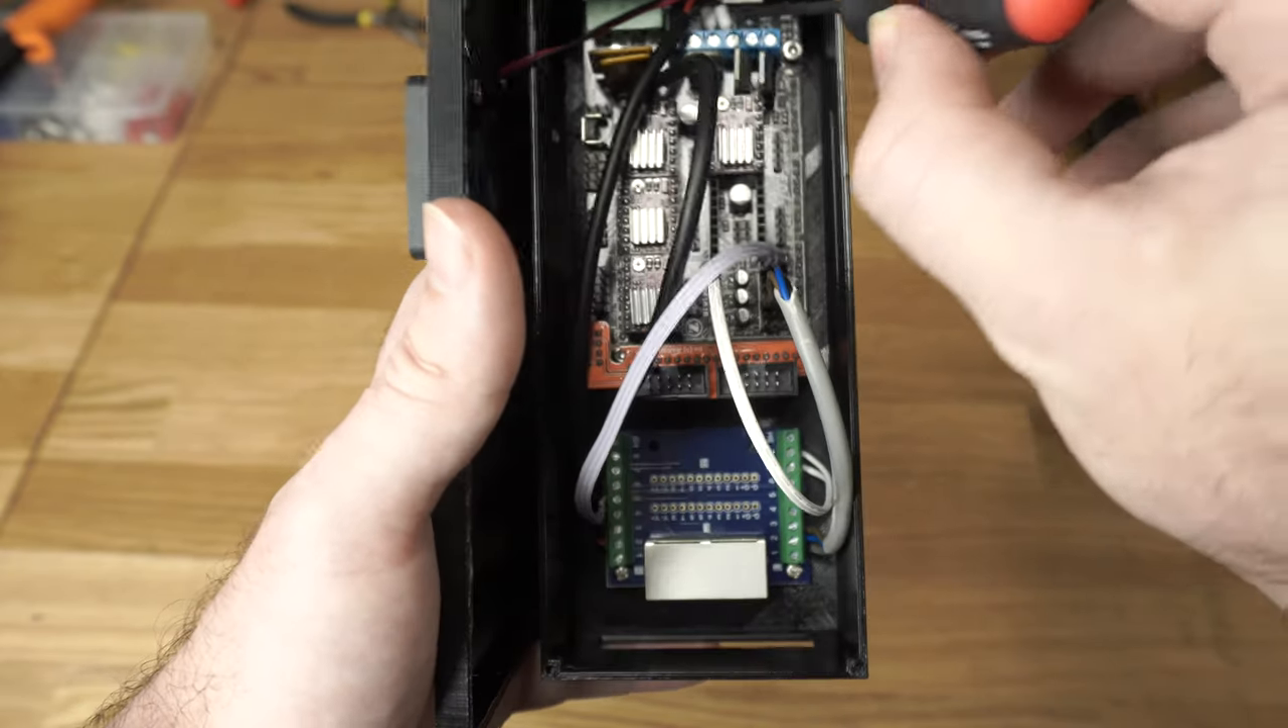Okay, so this is the wired up control board.